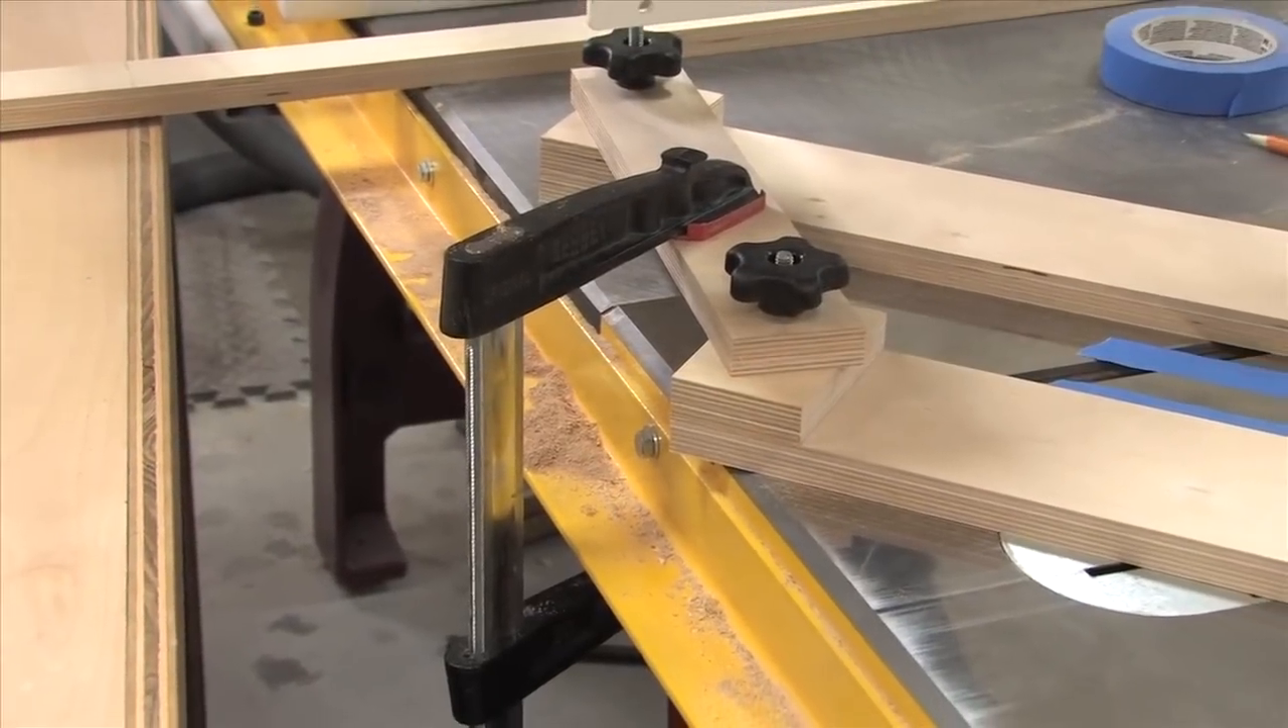Finally I clamp the jig into place and here's a look at the final setup.